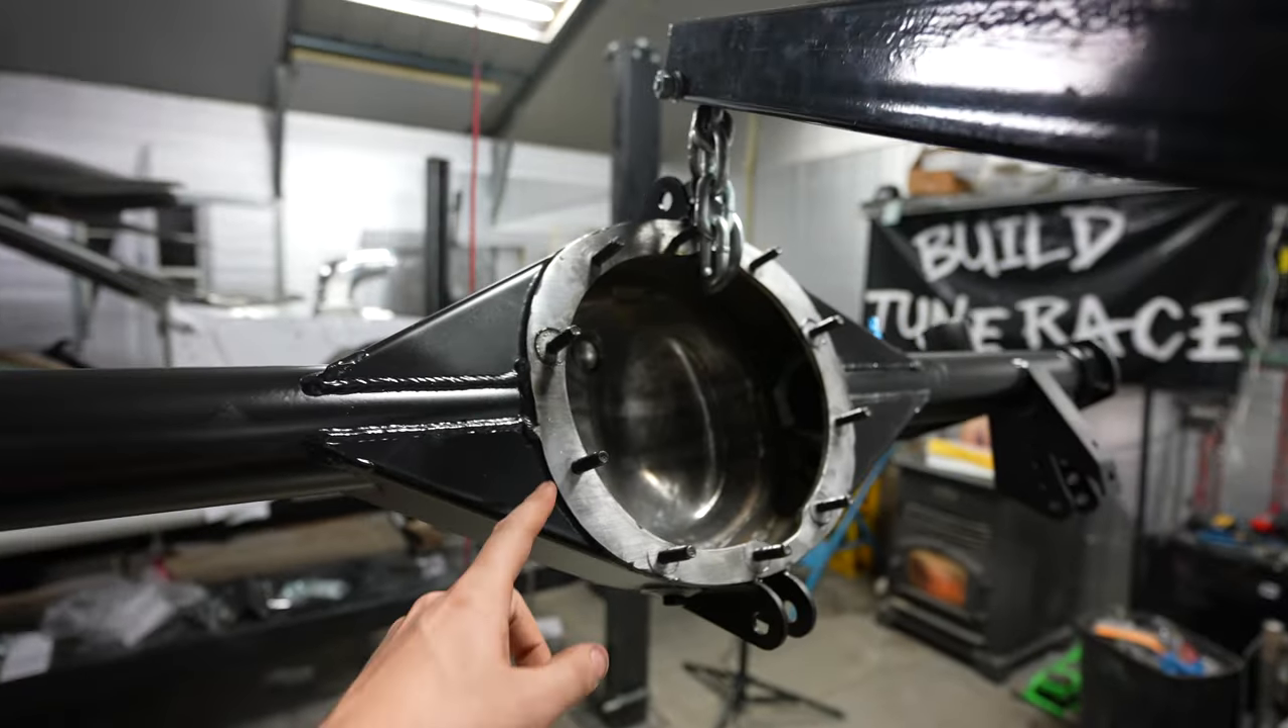I've spent the last little while being popeye the sailor man and putting all of the studs in here.